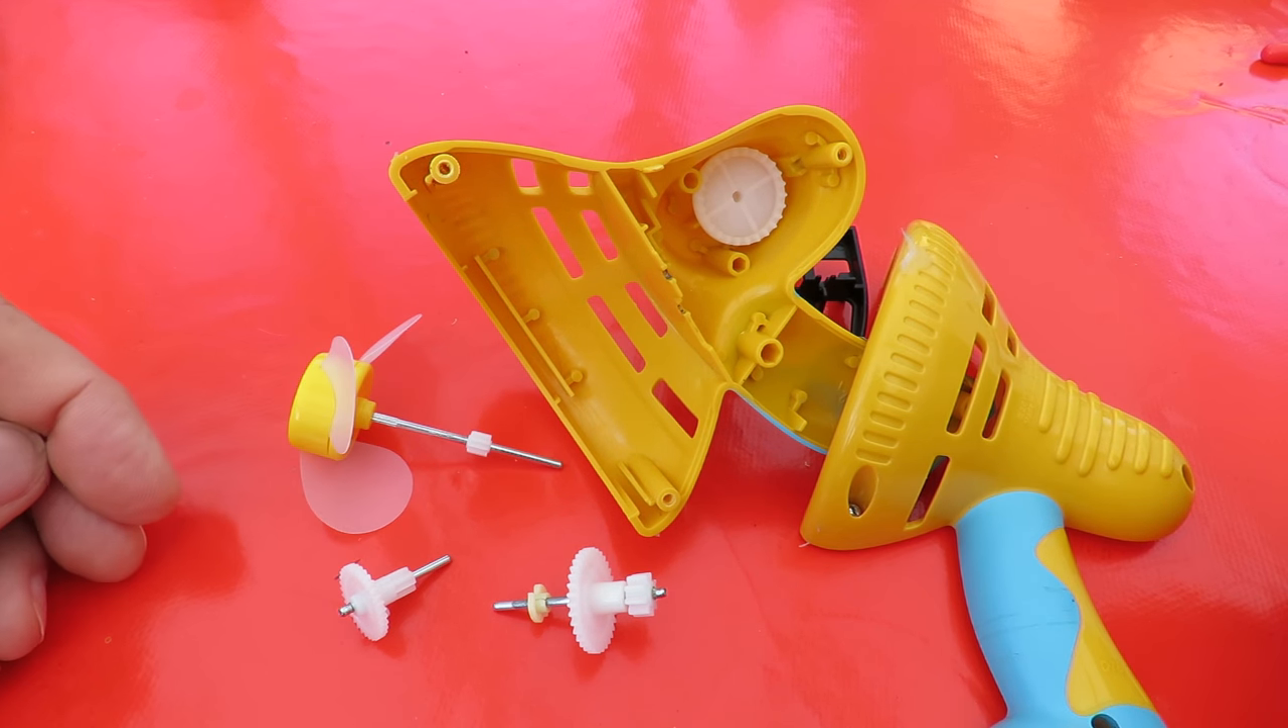That's the hand -cranked child's toy fan disassembled.